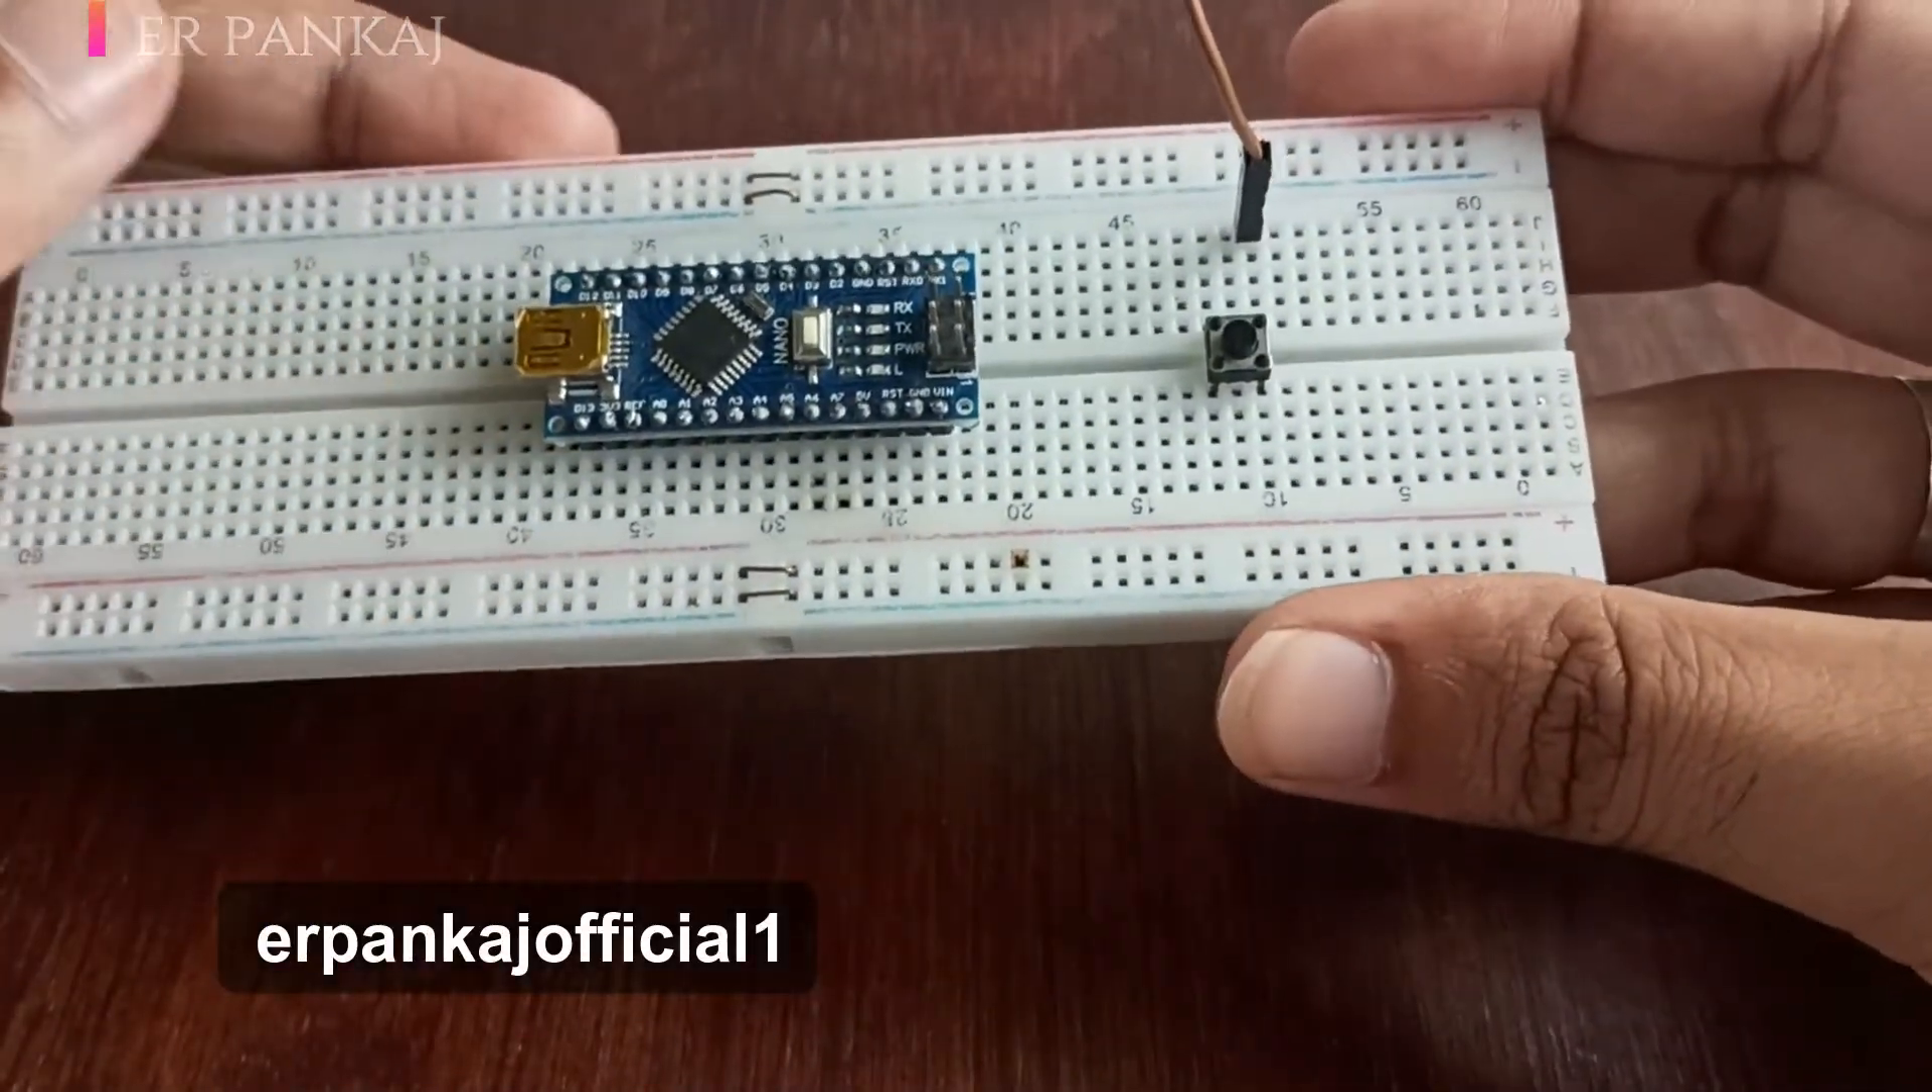यह हमारा push button लग गया अब इसके connection कर लेते हैं।